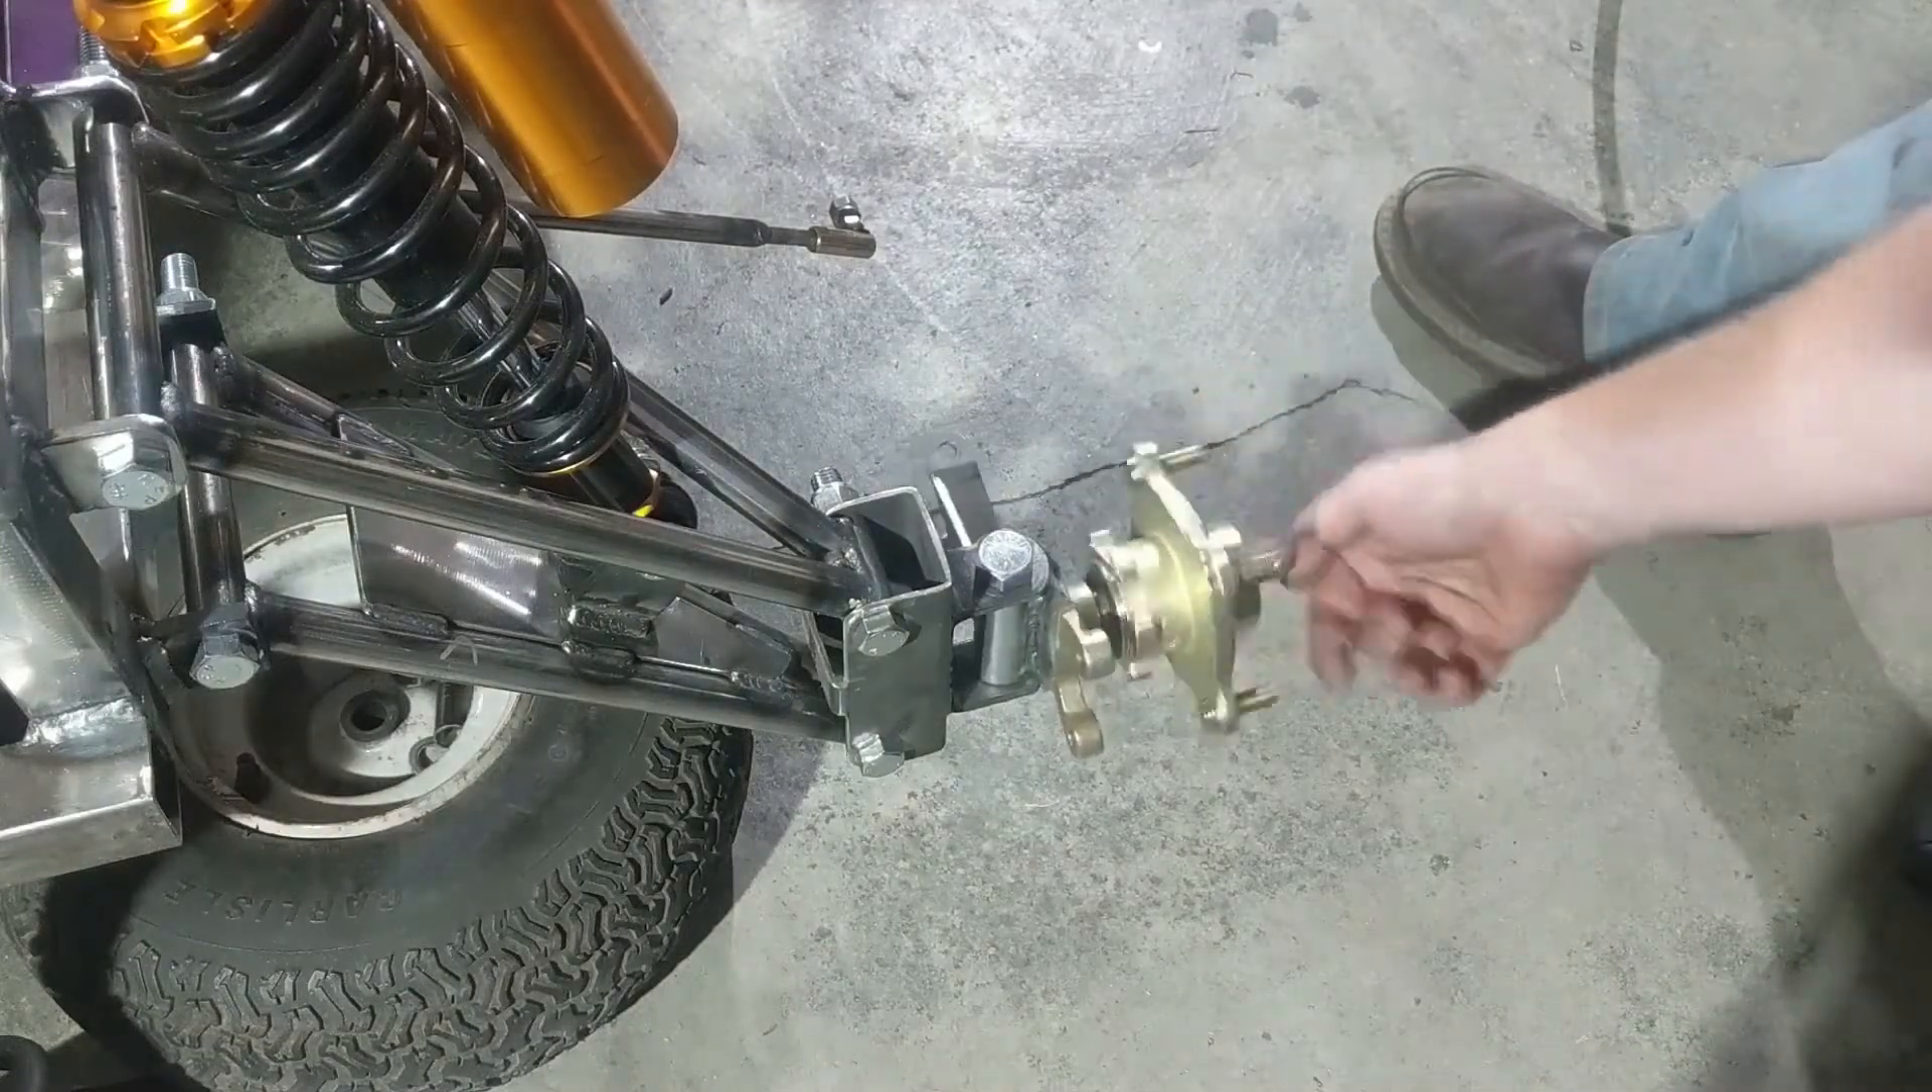Here's the hub missing the brake caliper obviously.